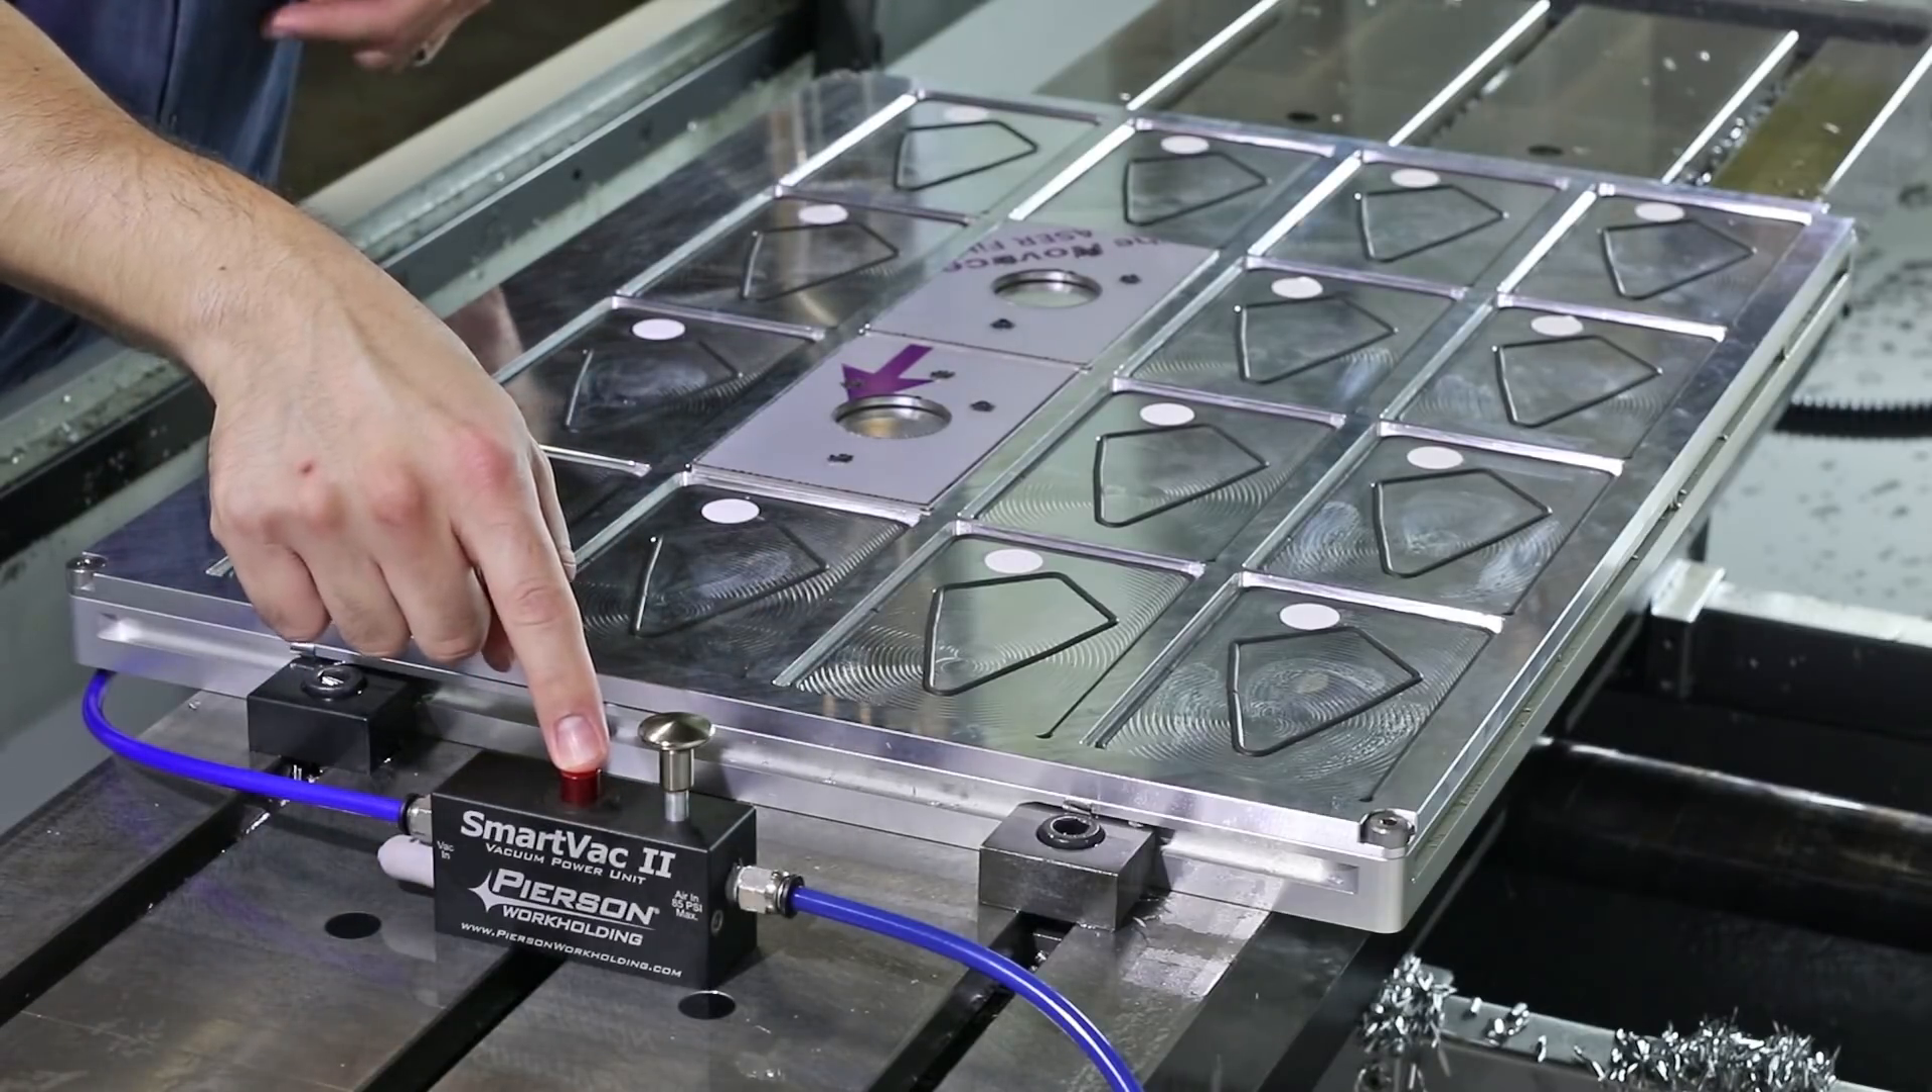Now we're watching this red button. We want to make sure that goes flush. It's not.